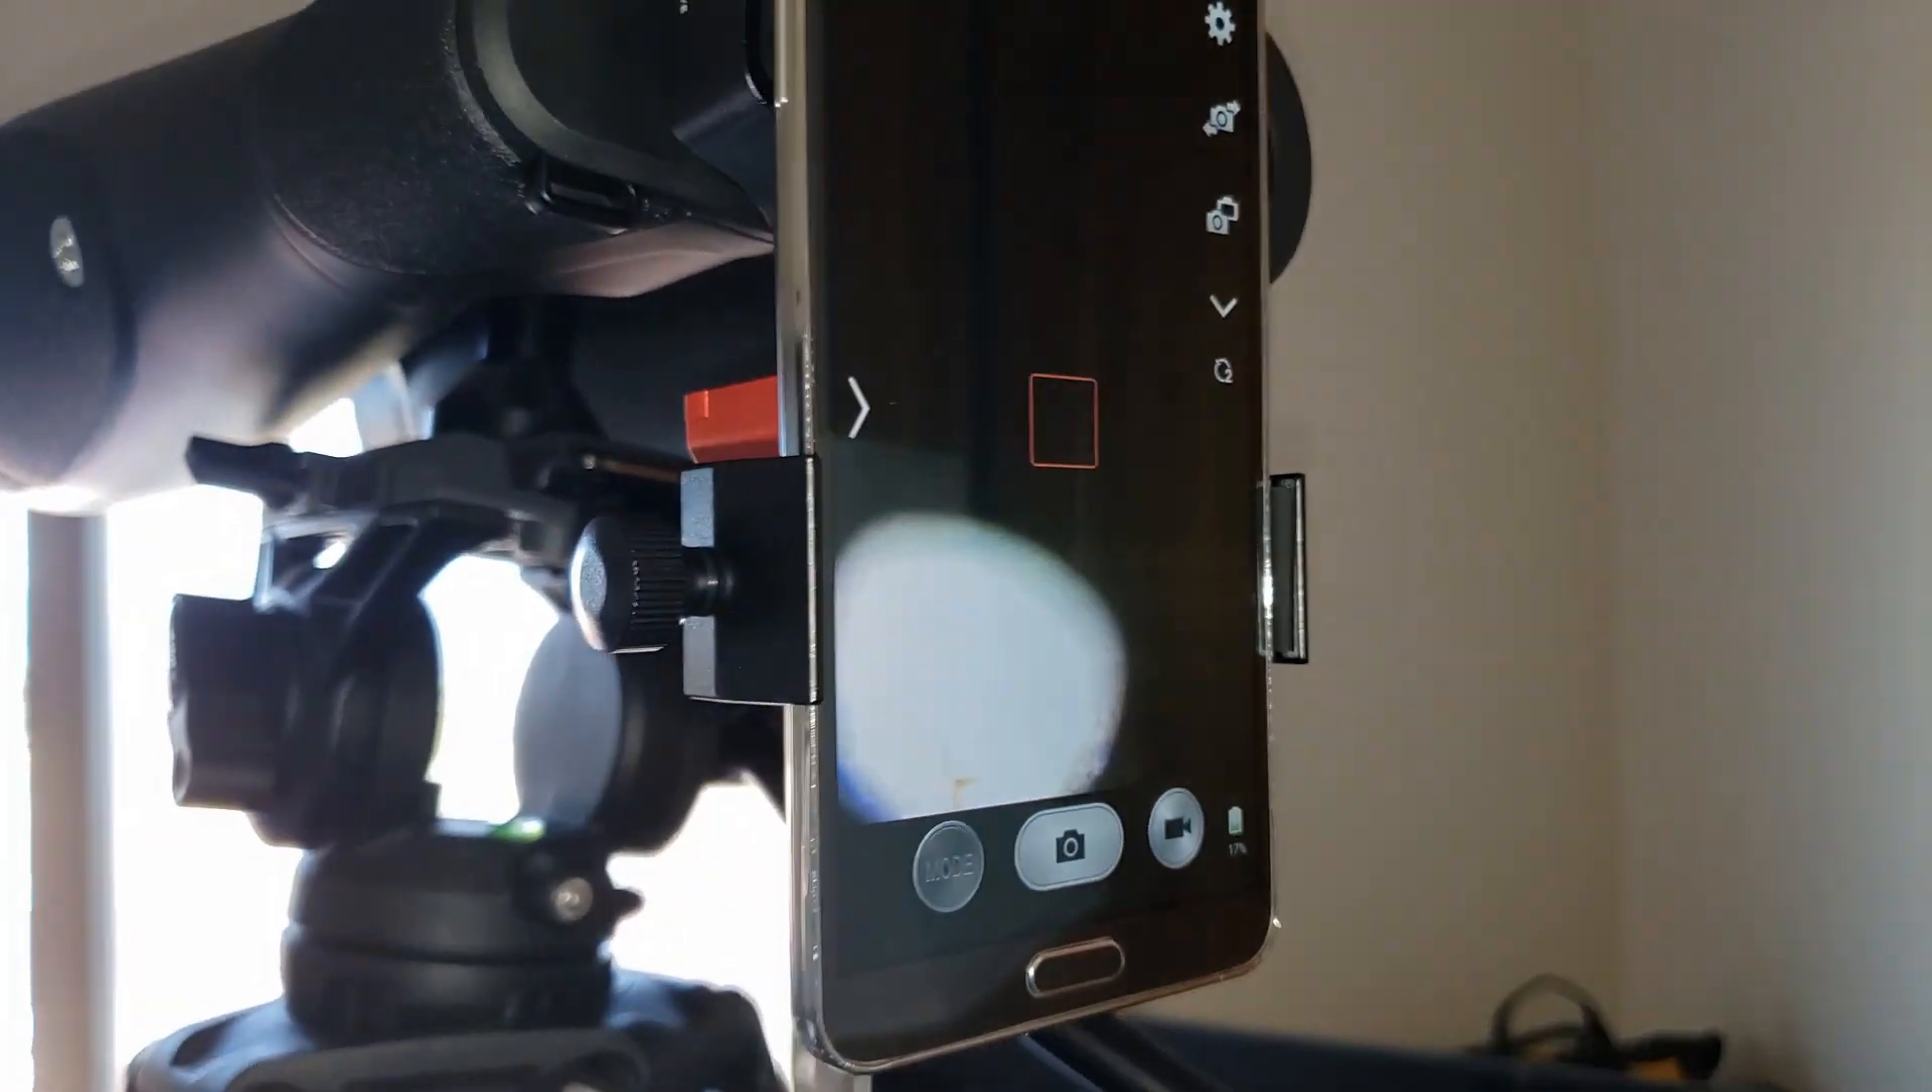As you can see the camera is misaligned.